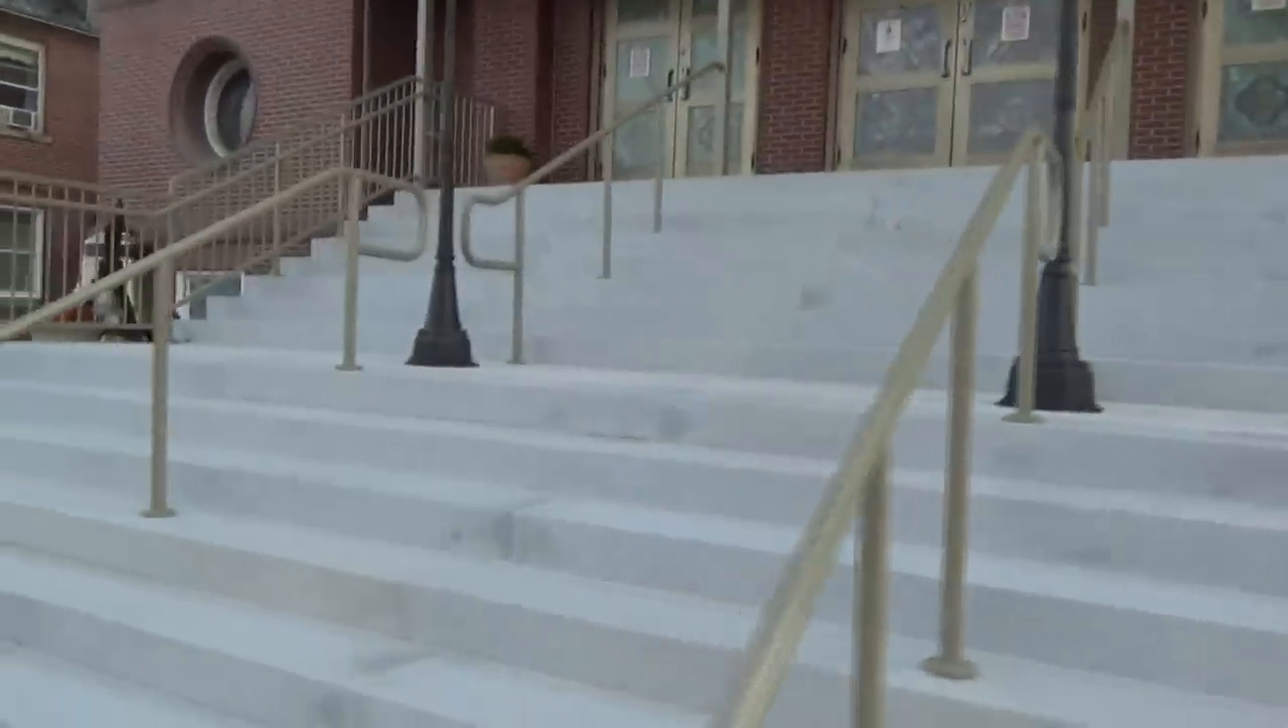Well, the steps are all done. They came and they put the railings in.